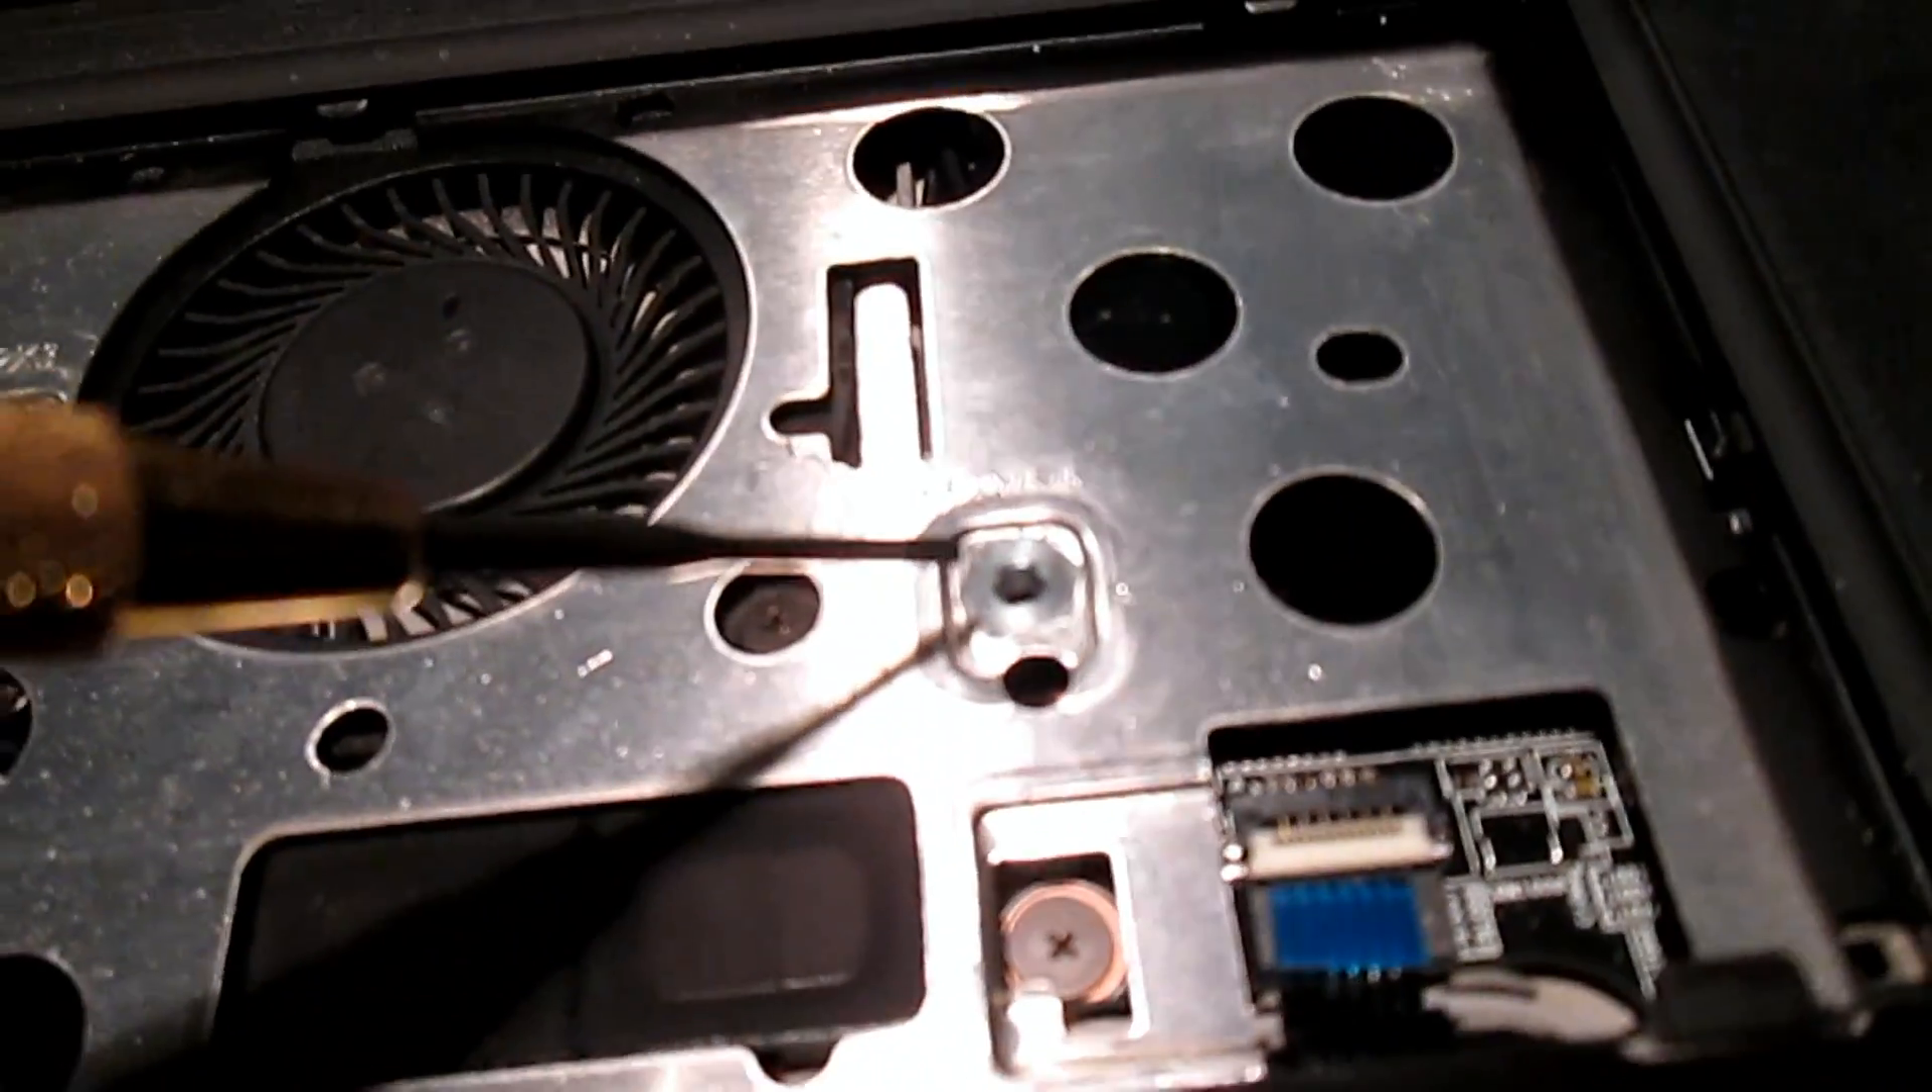This is a screw here it's already been removed.